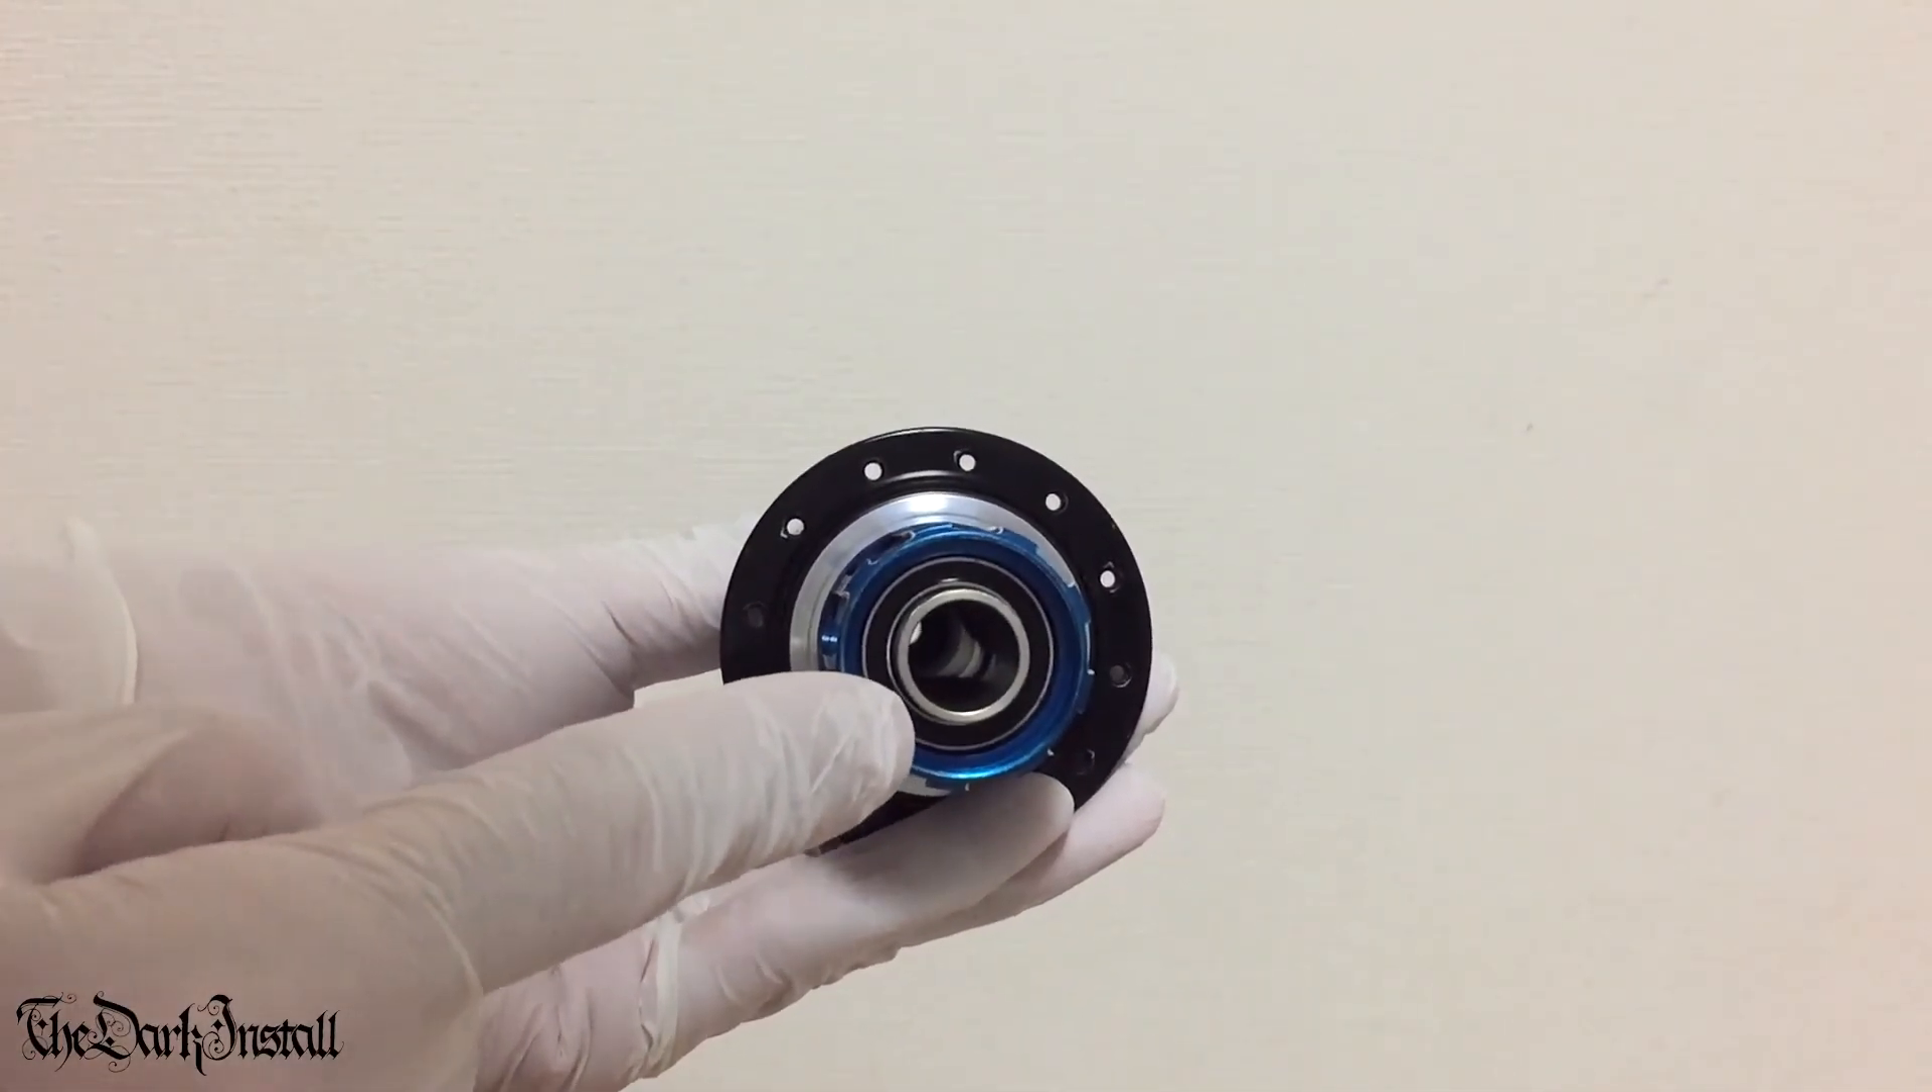We've got the washers out so you can see the bearing there.